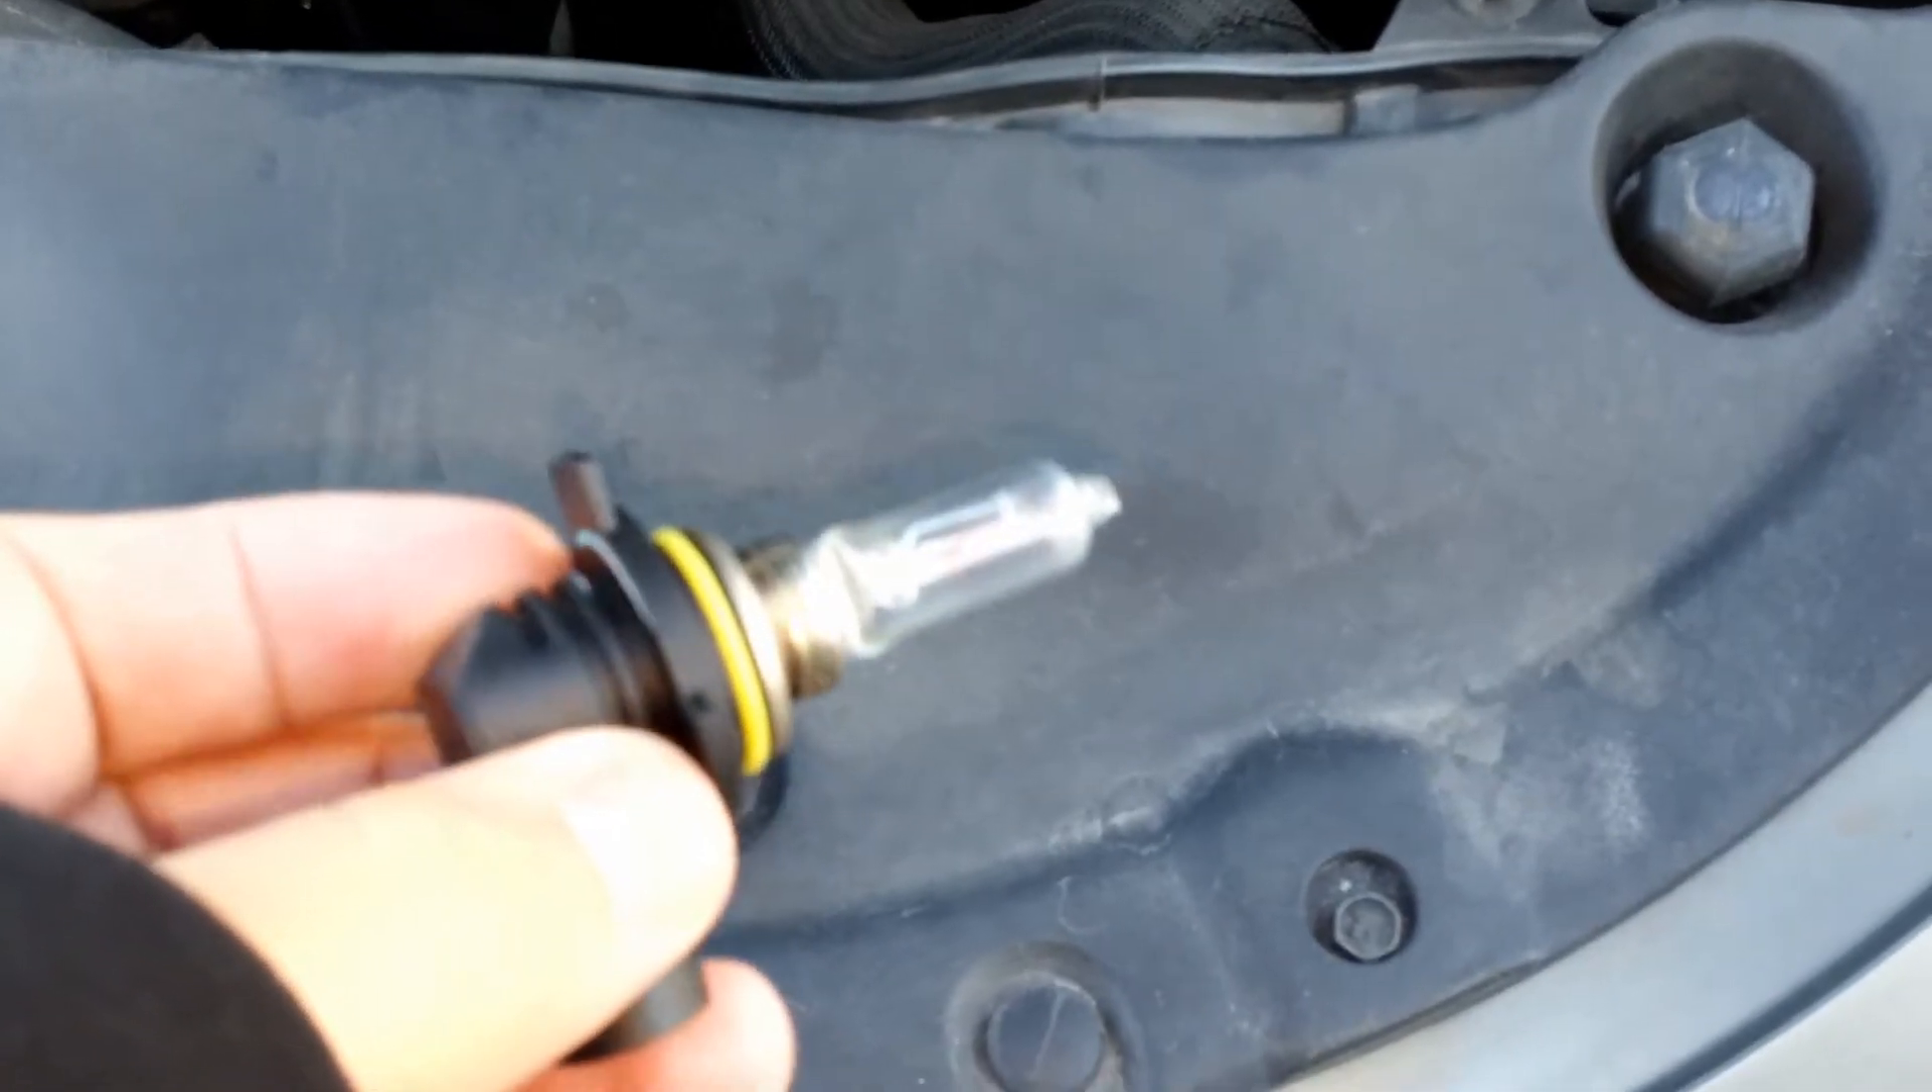Okay, so I got this replacement of the factory light out.